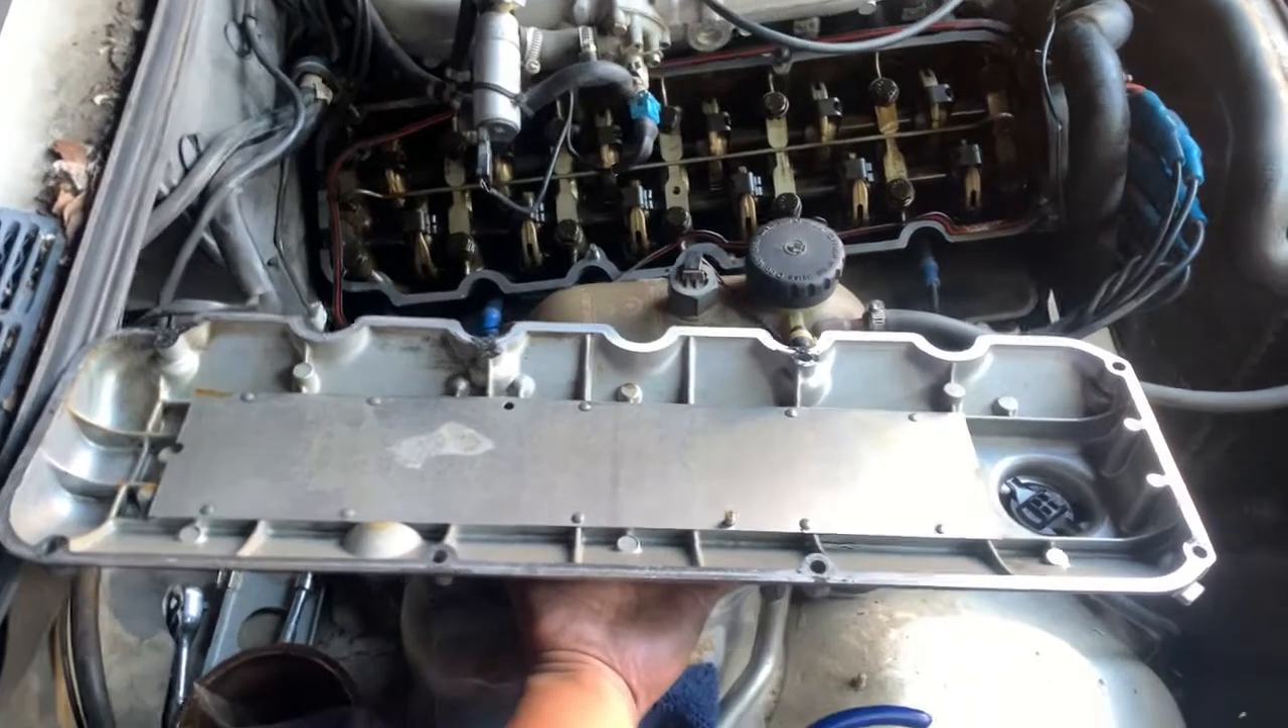So we got the valve cover off it is surprisingly easy.